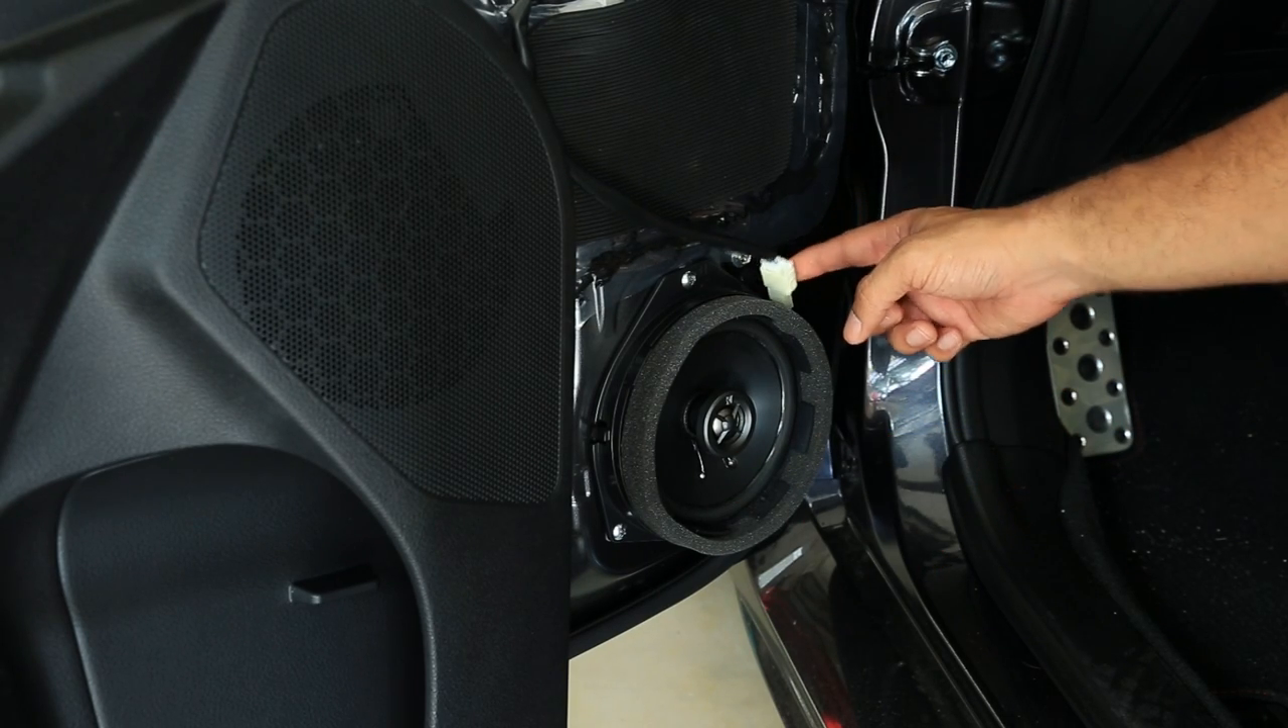So that's that. So as you can see, I've already installed the kicker speaker on this door.